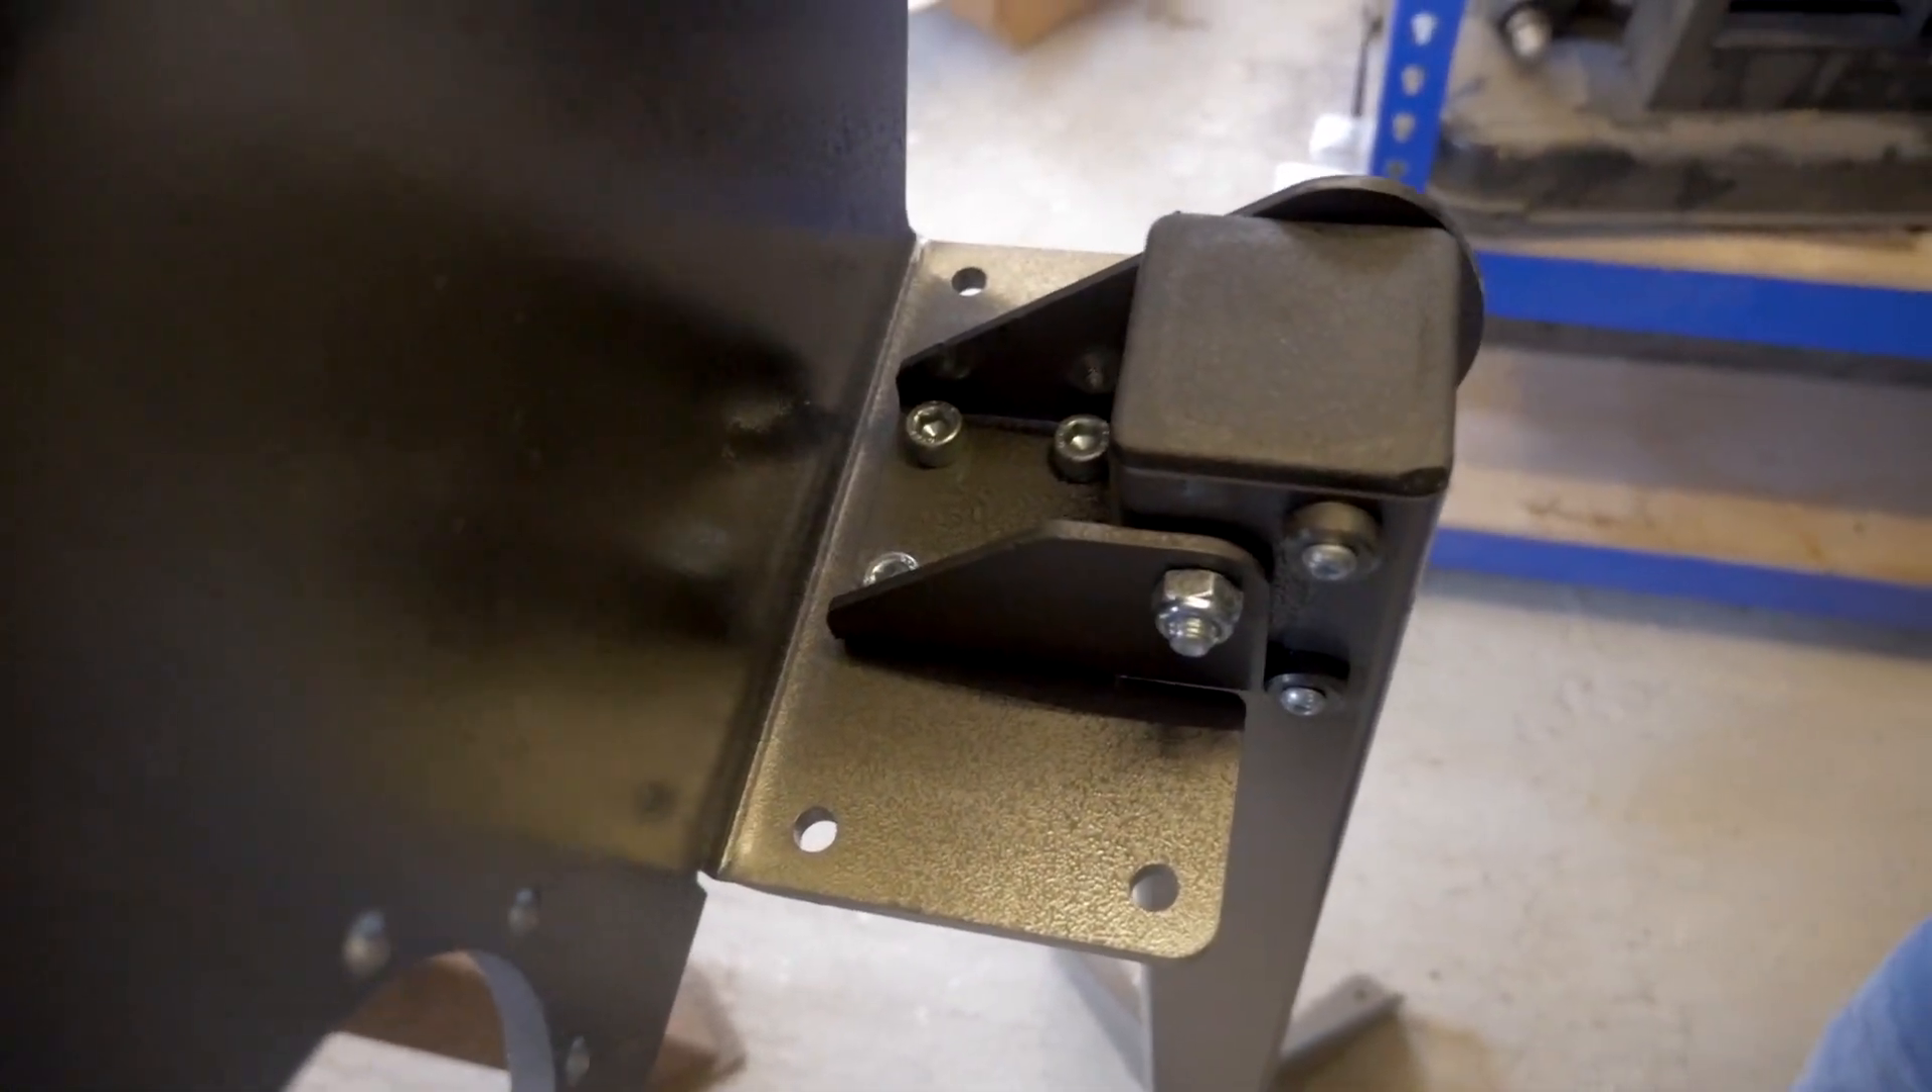I've got to just tighten this up, but as you can see, as you can see on here, we've got the four bolts in.